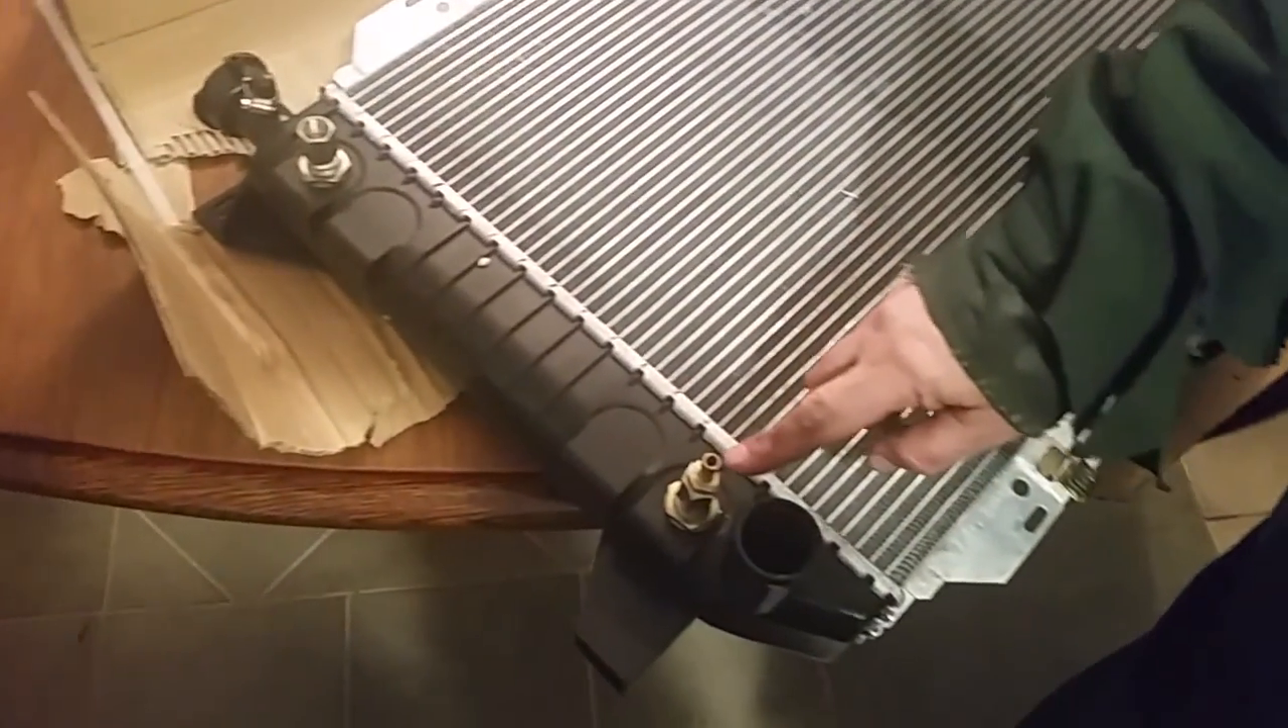And down here we took and added a hose bib to the threaded fitting.